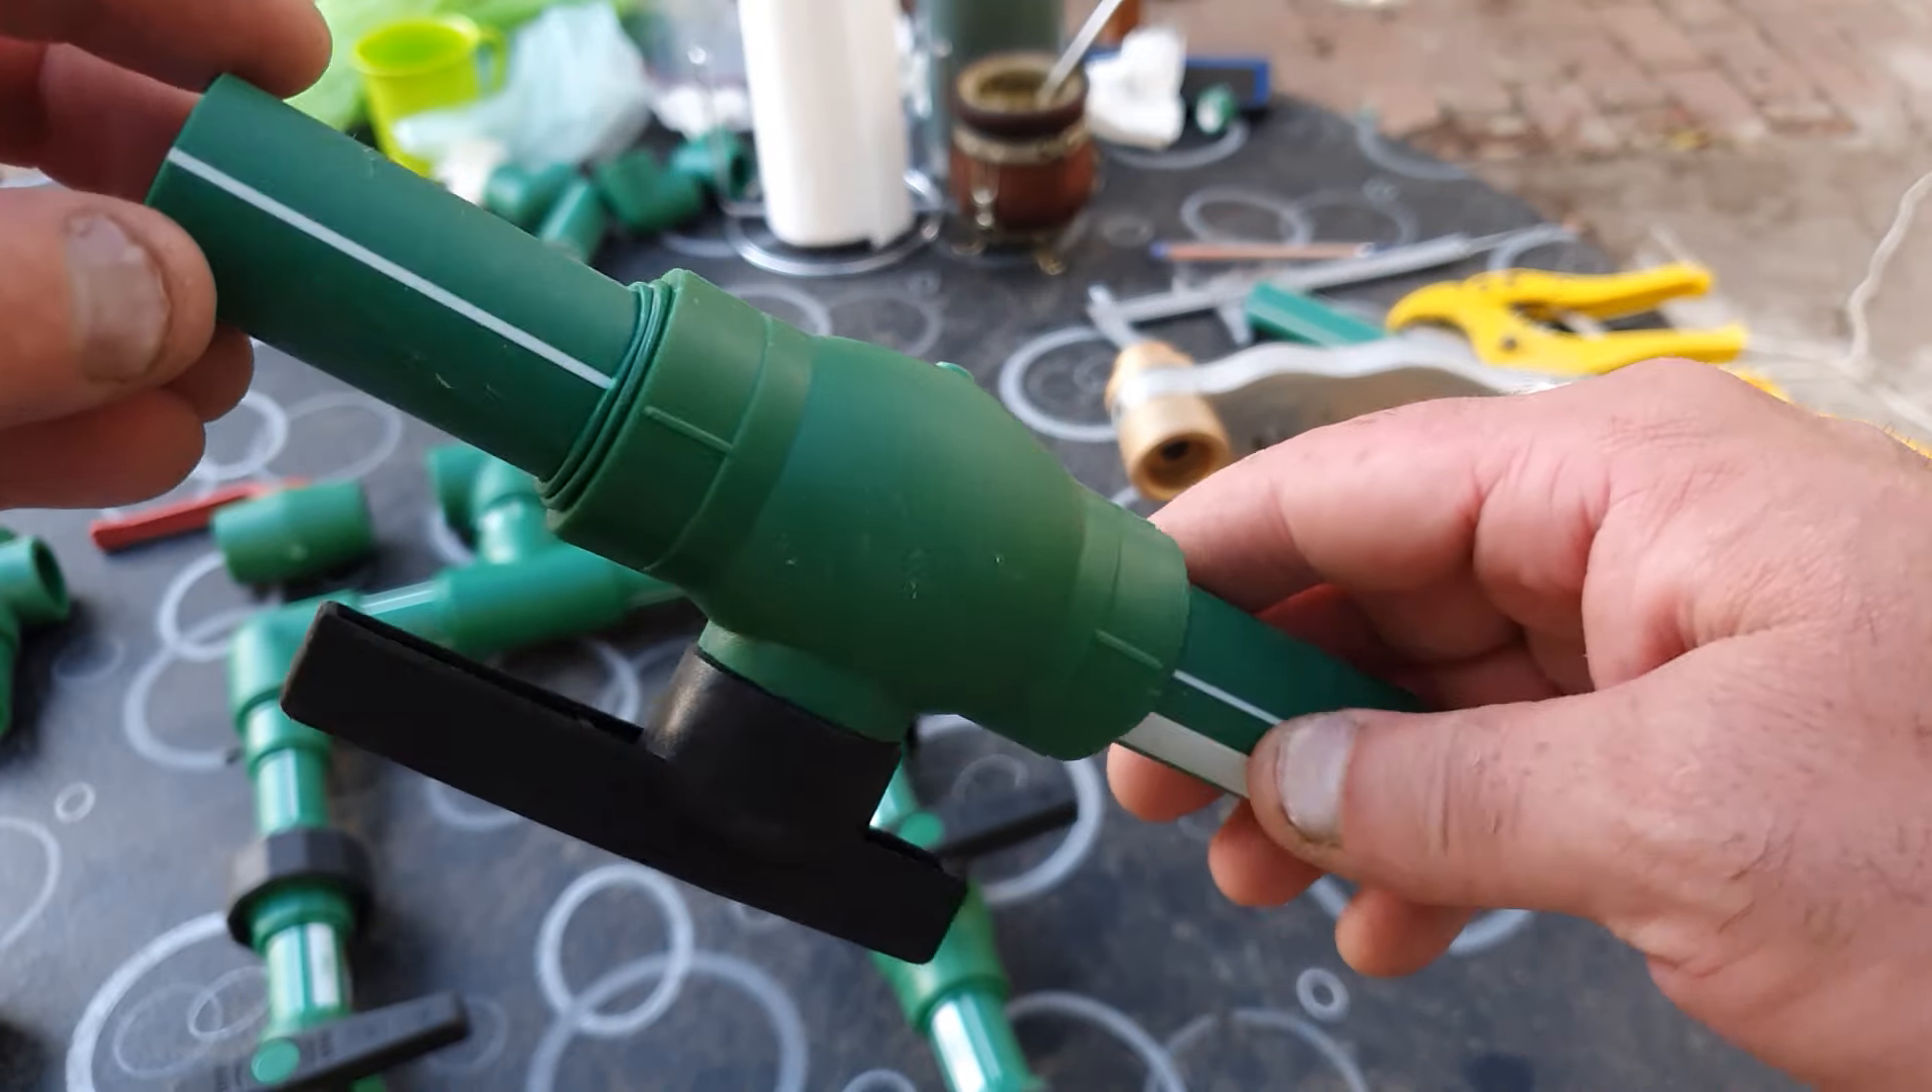Y acá, como pueden ver, ya nos queda finalmente la unión hecha en ambos extremos de la llave de paso.